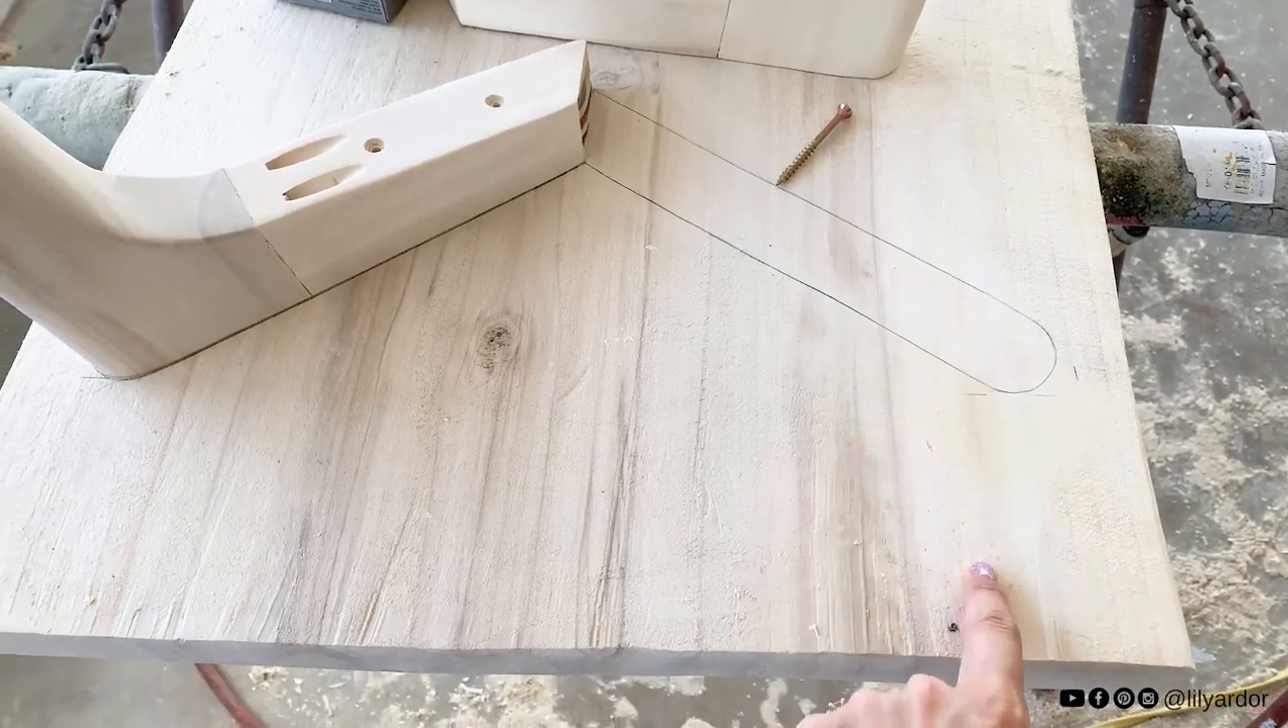Okay, here's what the legs look like. It's coming together really nicely. Now, all we have to do is attach these to the bottom of the table.